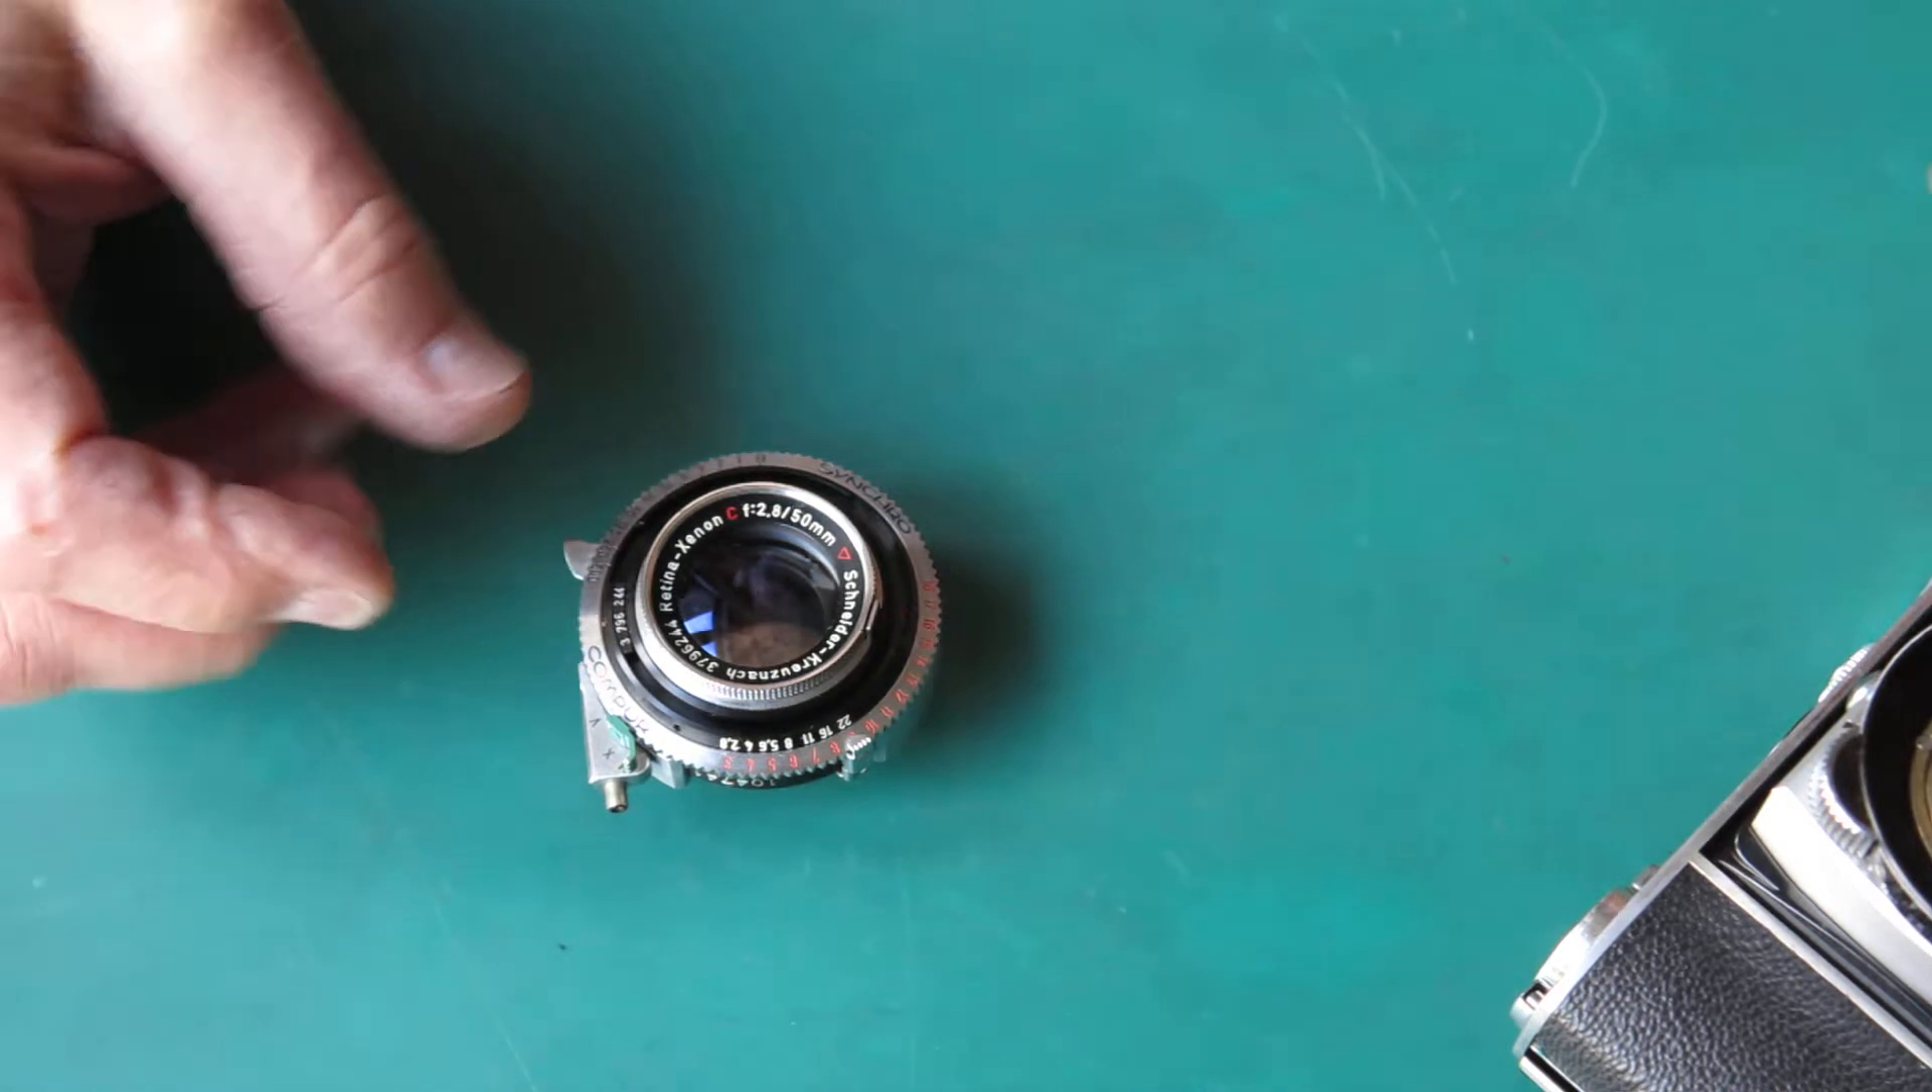So there's our shutter removed from the camera body.